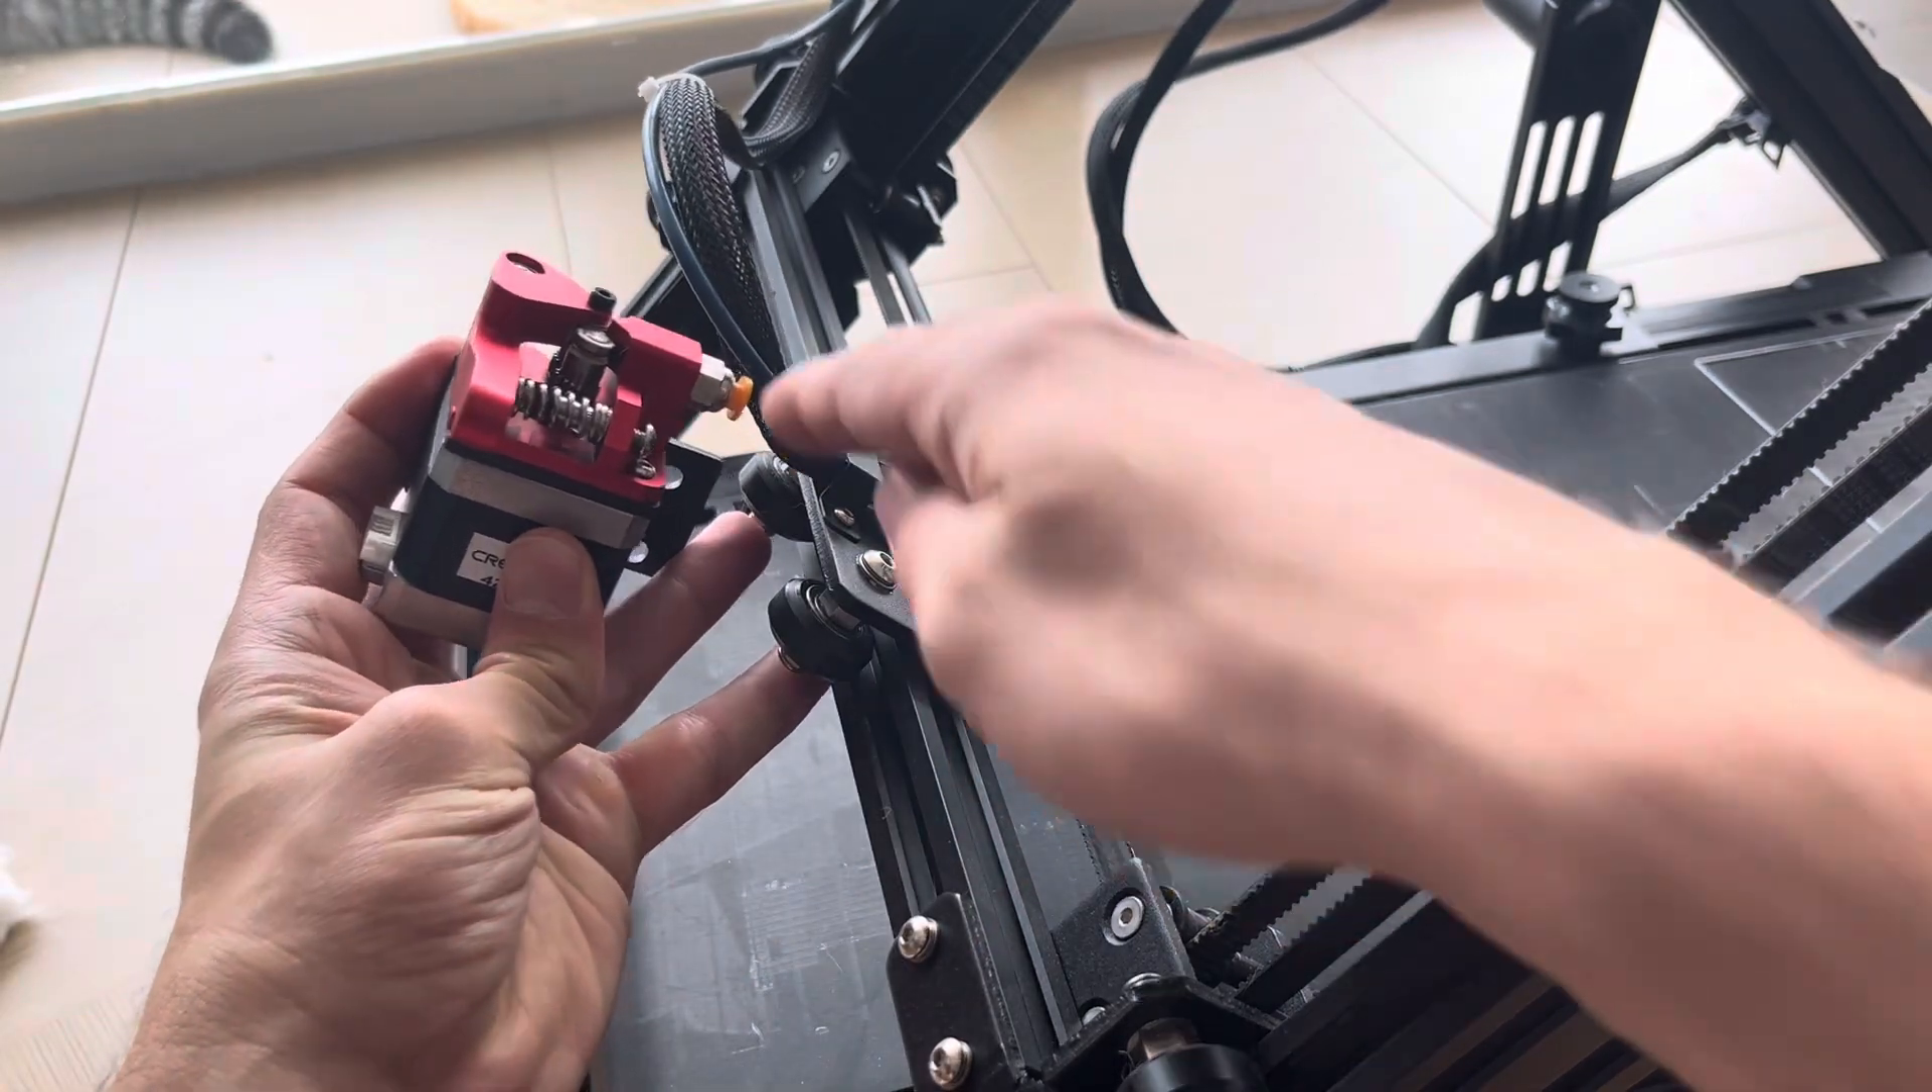All right, so I've got the extruder taken off of the side there and I'm just looking where could I put it to make it more of a direct drive solution on the printing head.